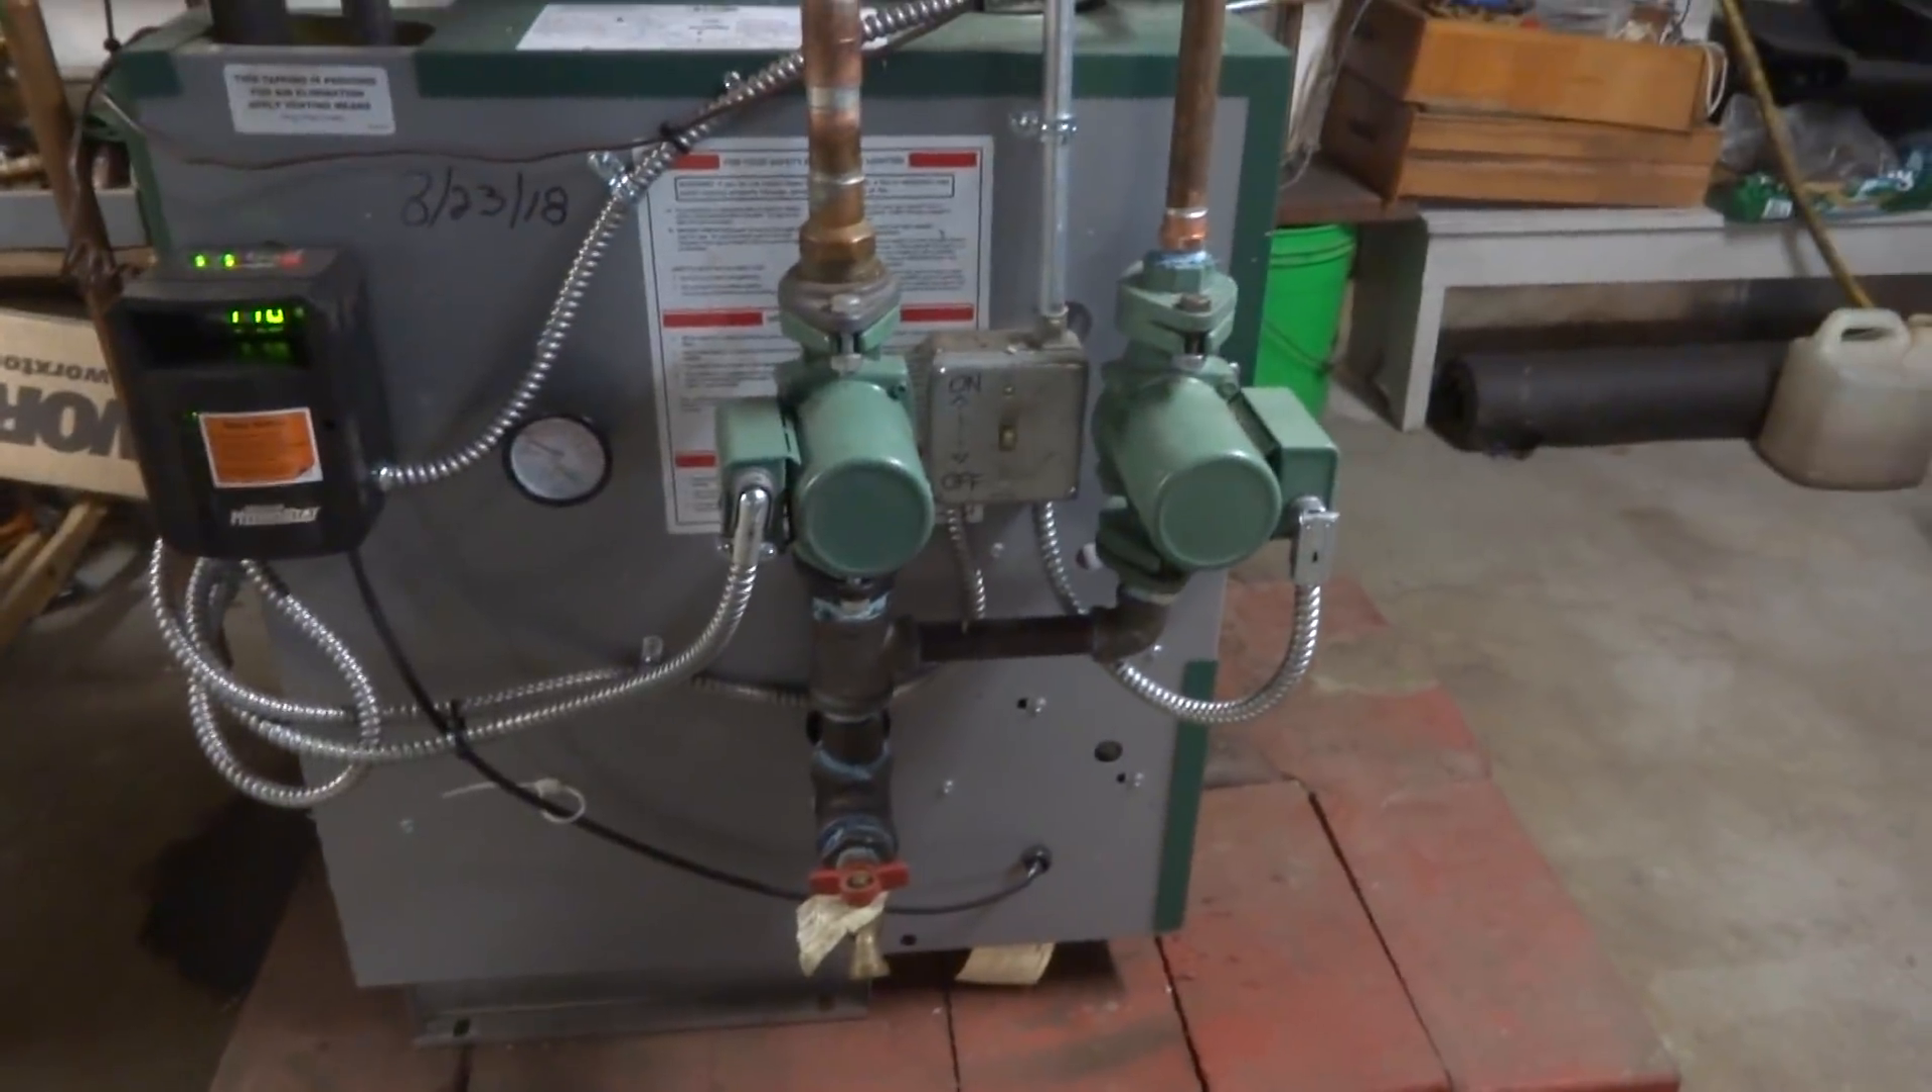I put the two circulators over here on the return.